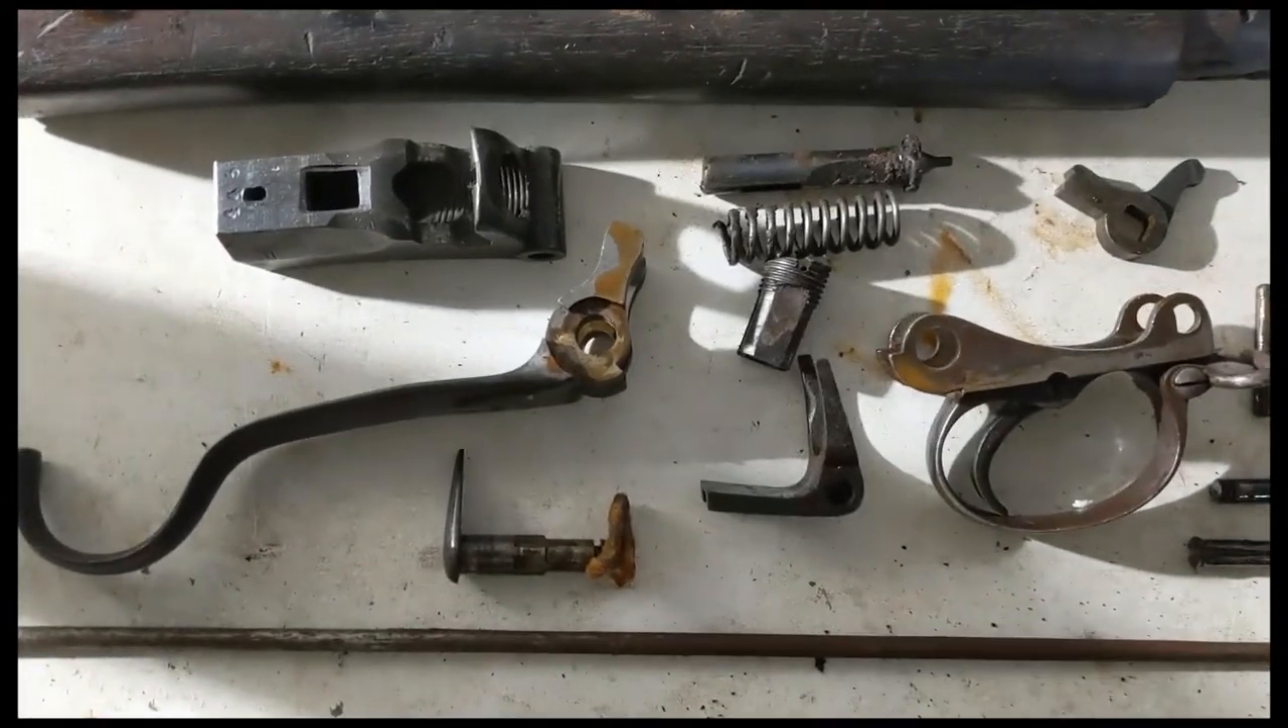So I've got the 1880s model taken apart, I have the receiver stripped down, here's all the pieces here.